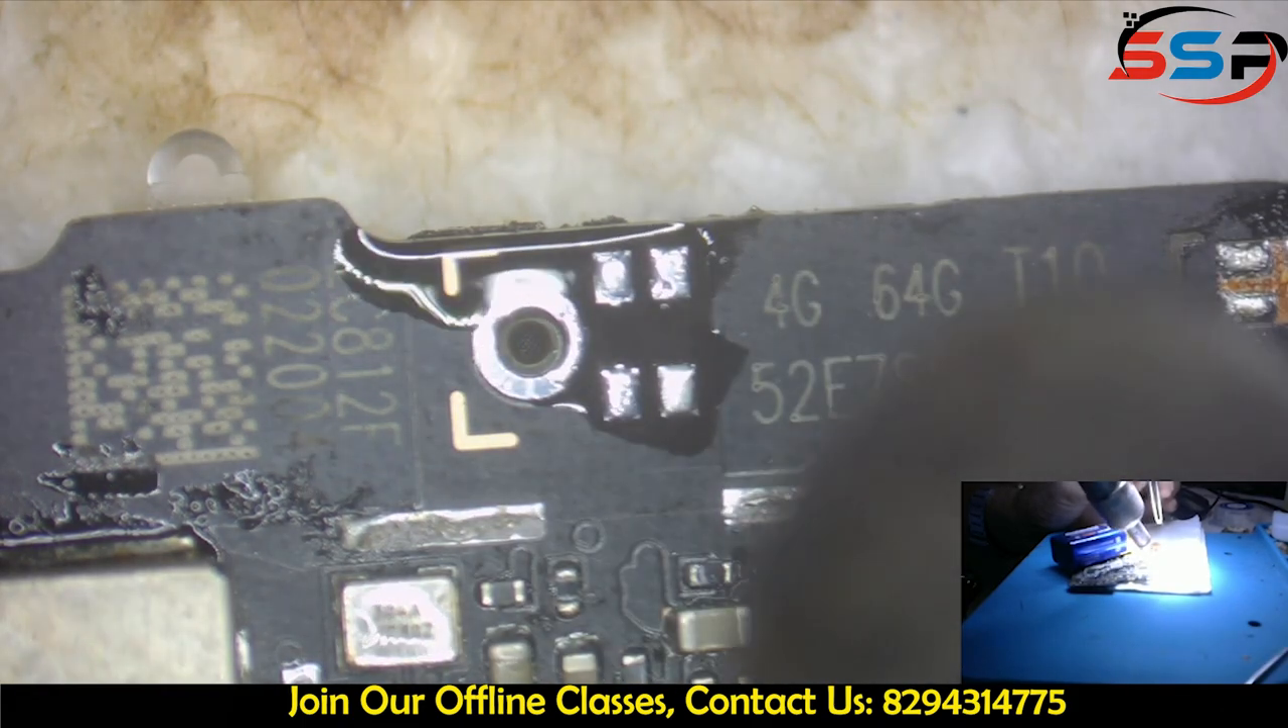अभी हमारा यहां माइक नहीं लगा।